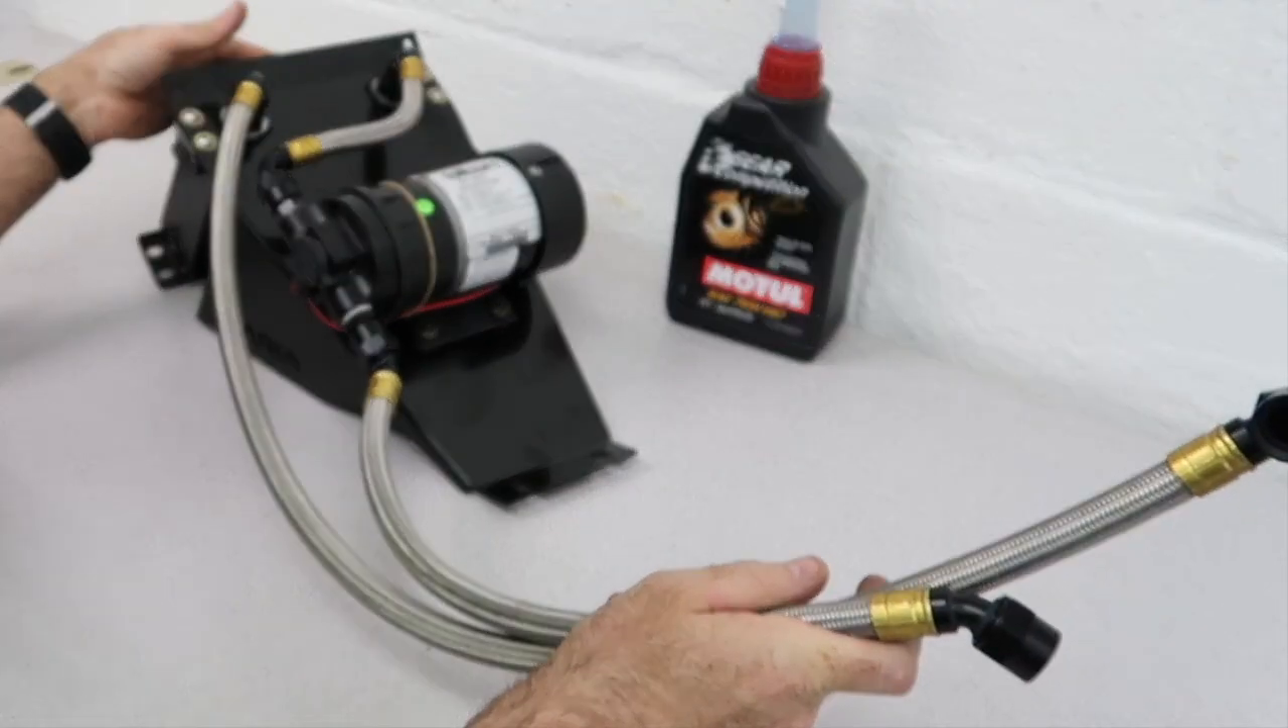So now you've got all three hoses in place on the kit. This is all on the bench.